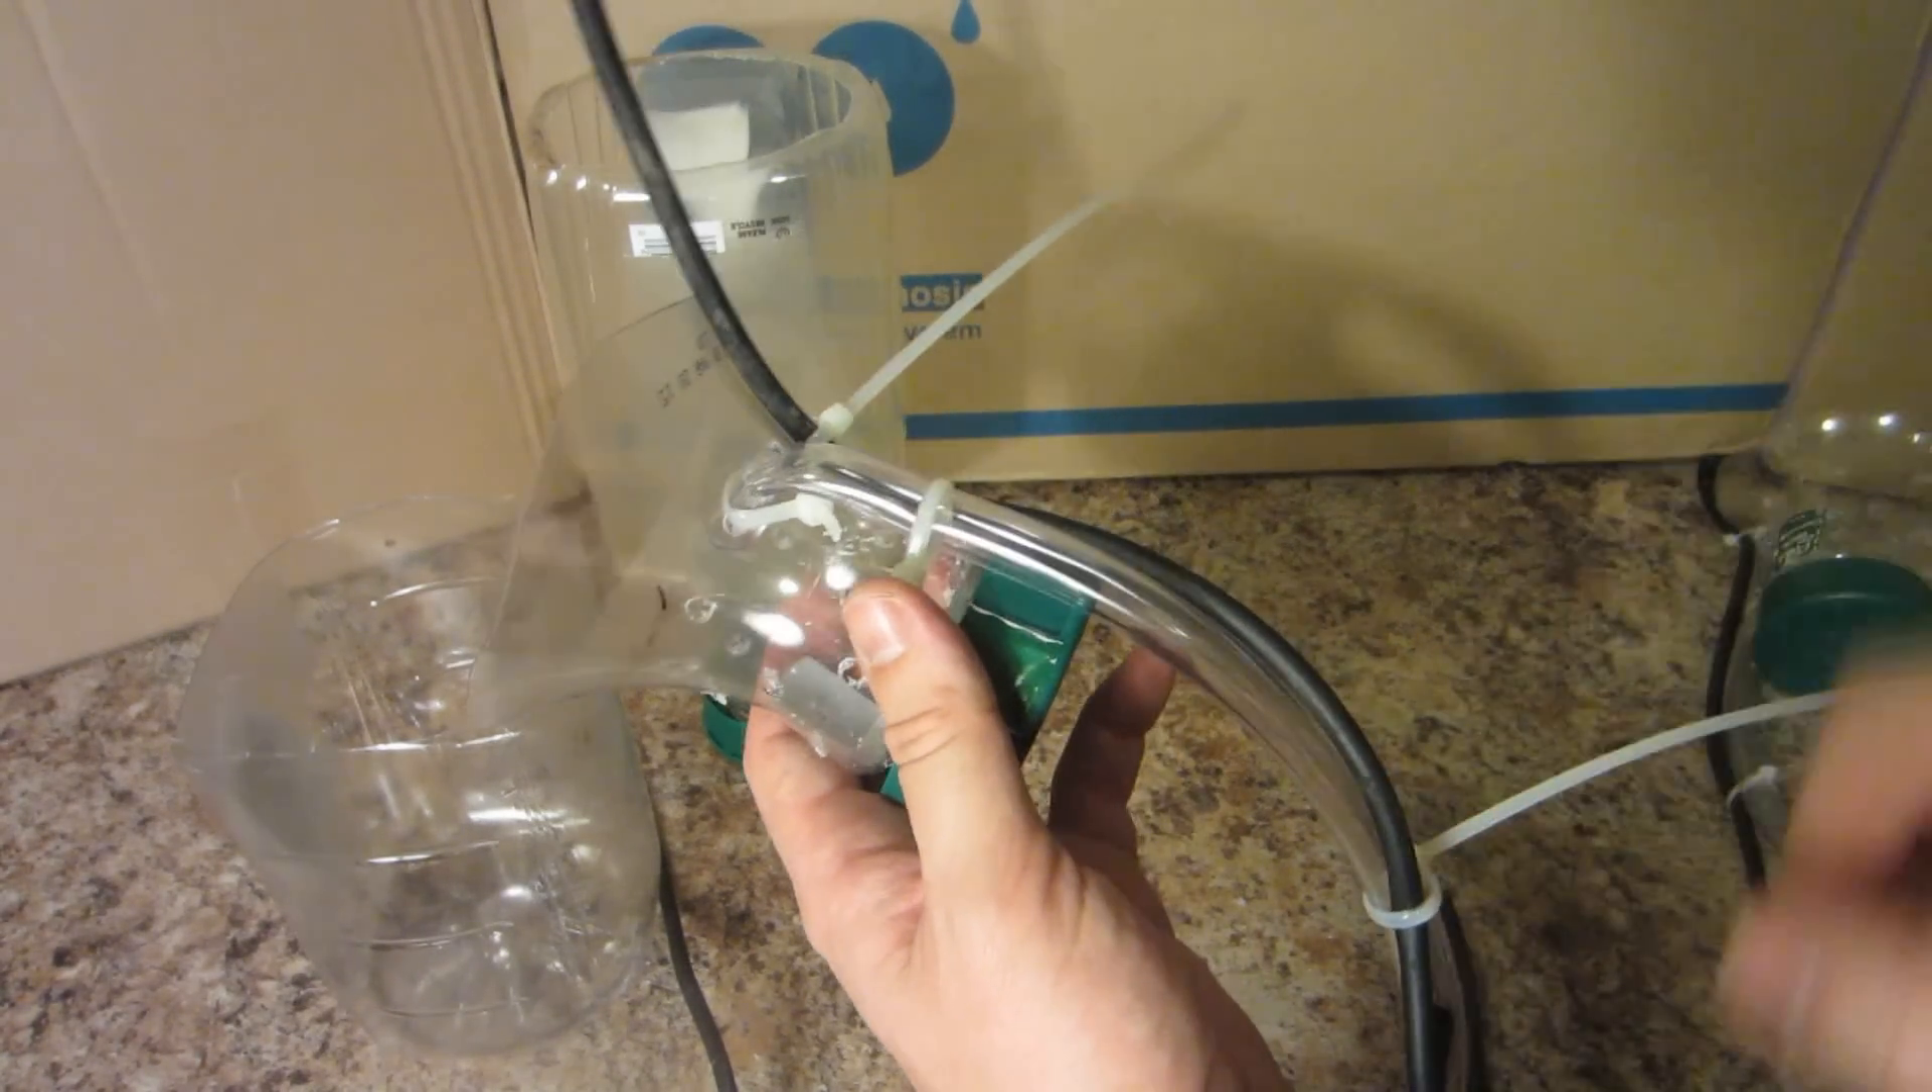So now we have our tubes in place with our zip tie holding them in.